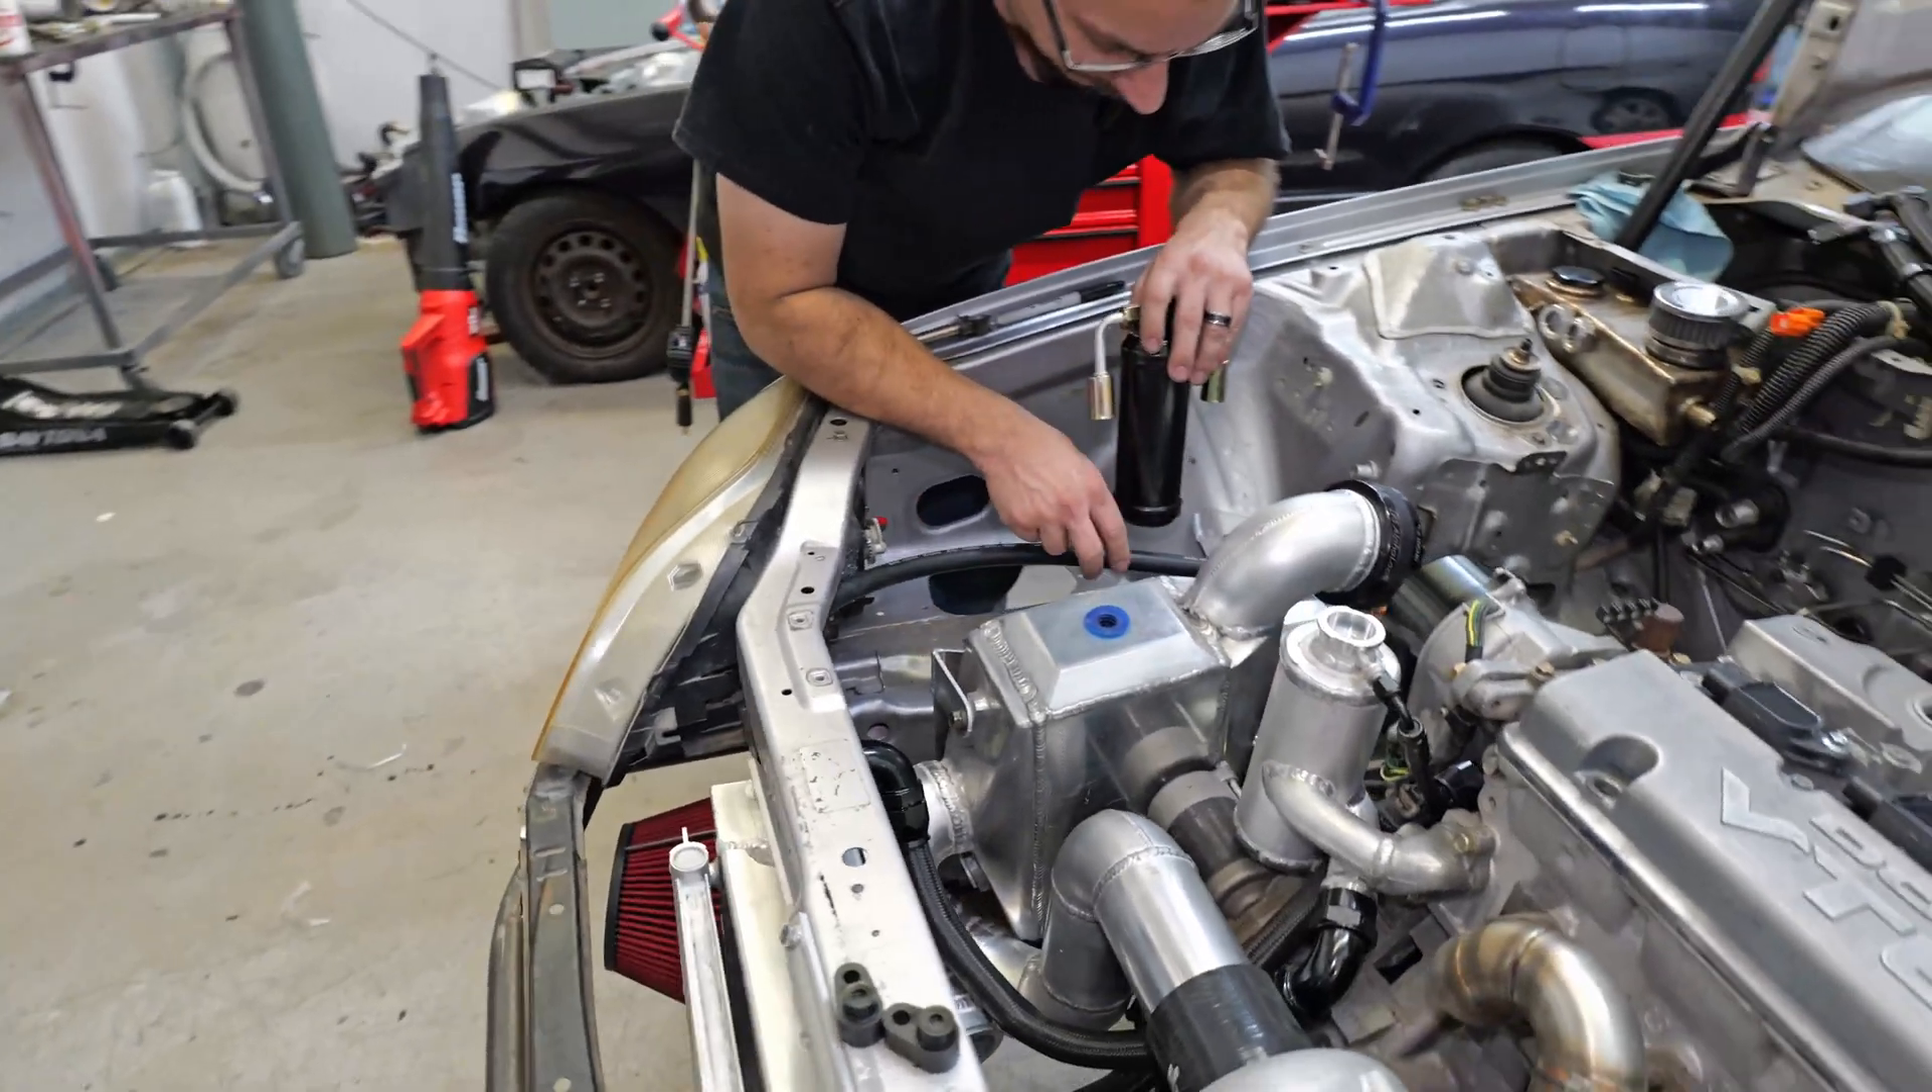However, I still have to mount the receiver dryer.